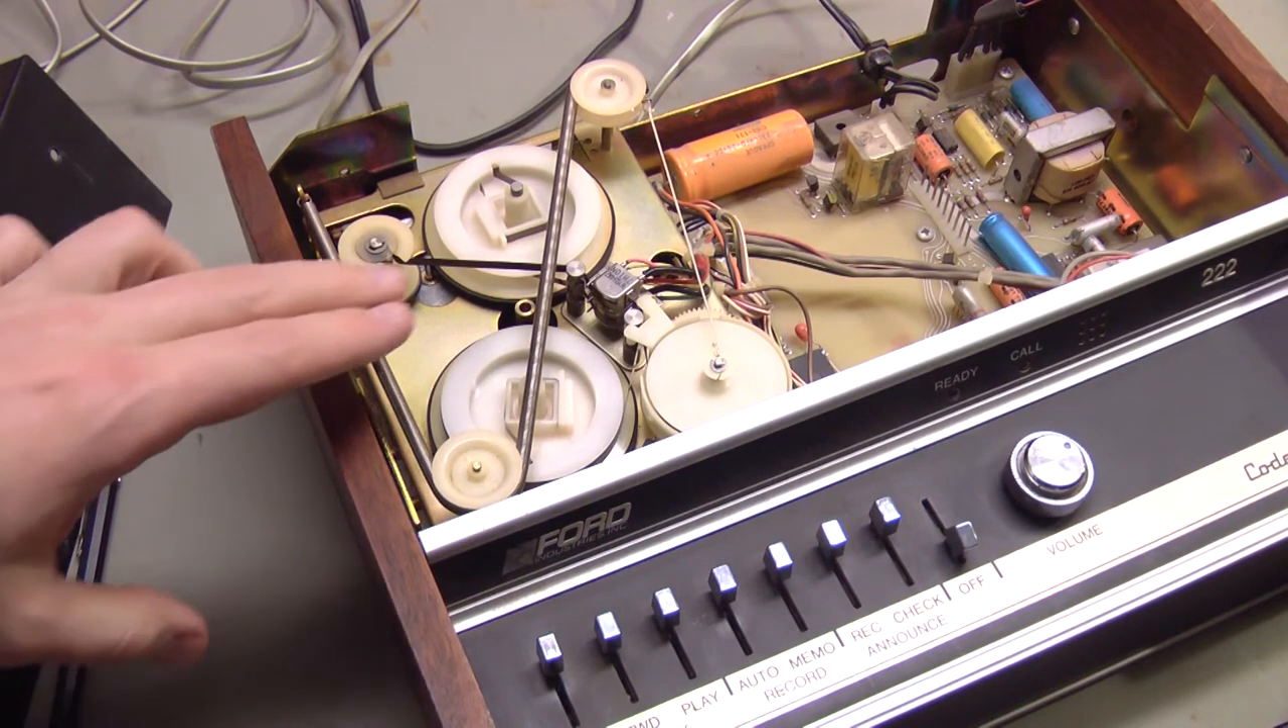The tape is reinstalled. I haven't reinstalled the covers over the reels yet.